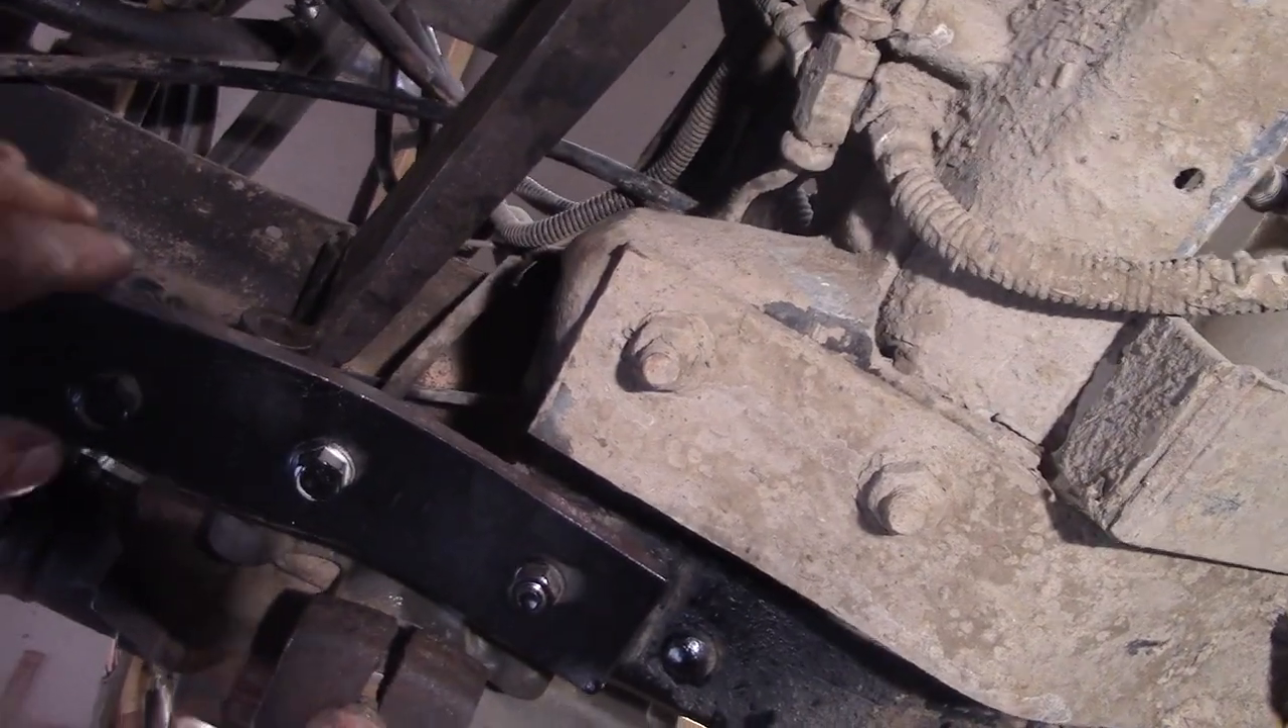Oh, by the way, we also installed this 3-8 piece of strap here on the bottom of our frame flange to strengthen the rippled area.